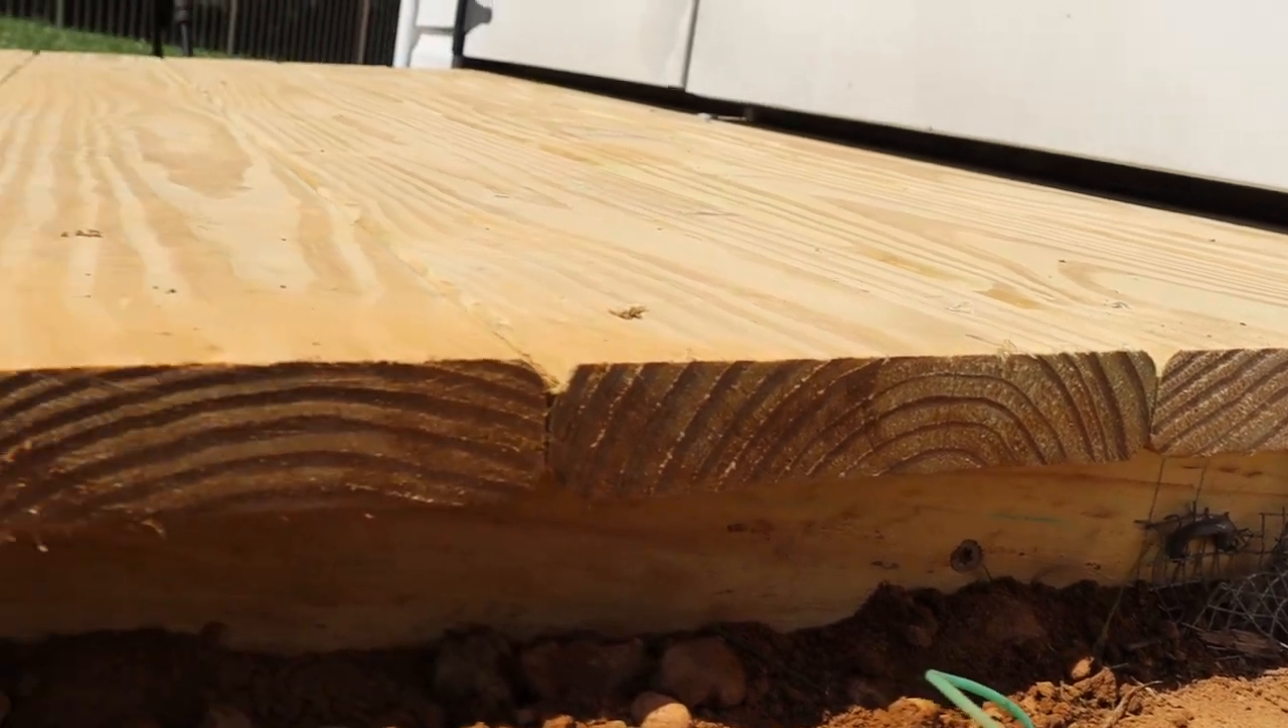The treated wood was still a little wet, so I butted each board directly against one another, knowing that spaces are going to develop between the boards as they dry out.